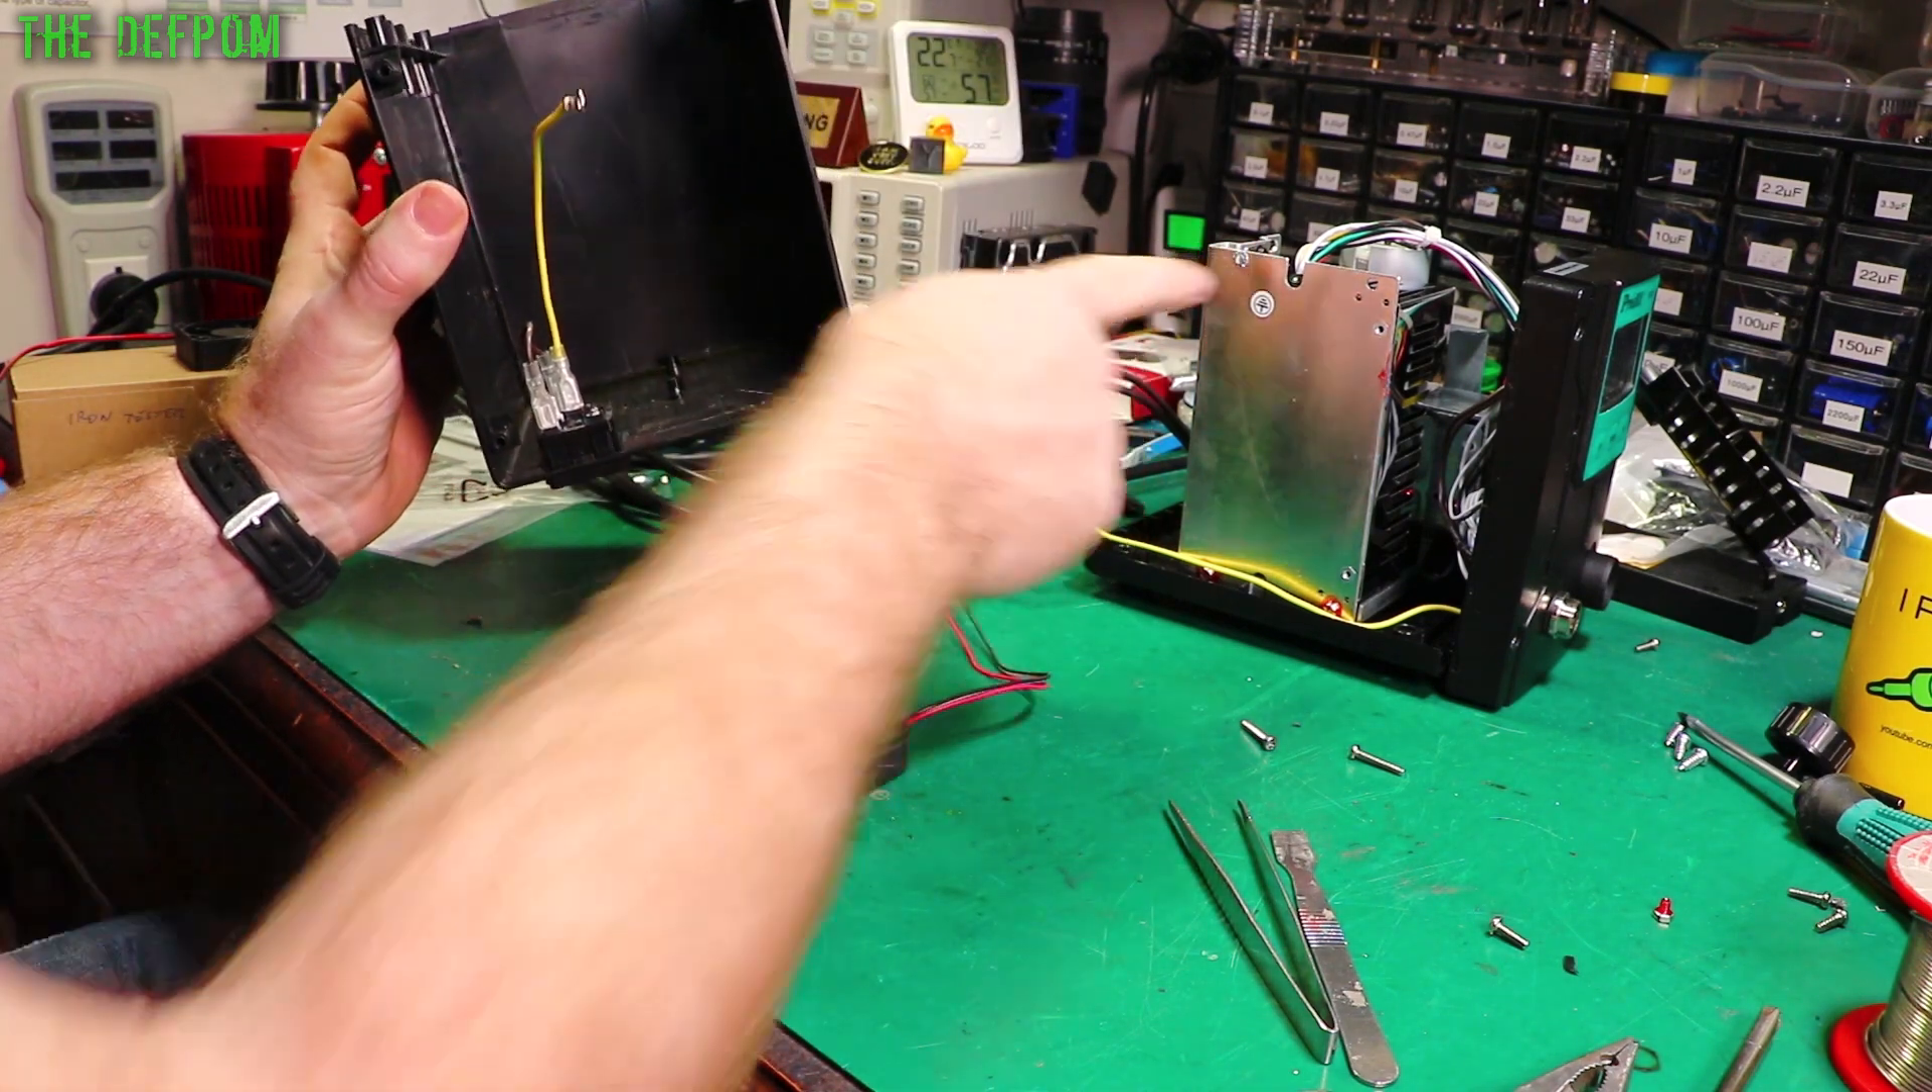I've taken the casing off the back, it took a few wires to pop off, that sort of stuff.